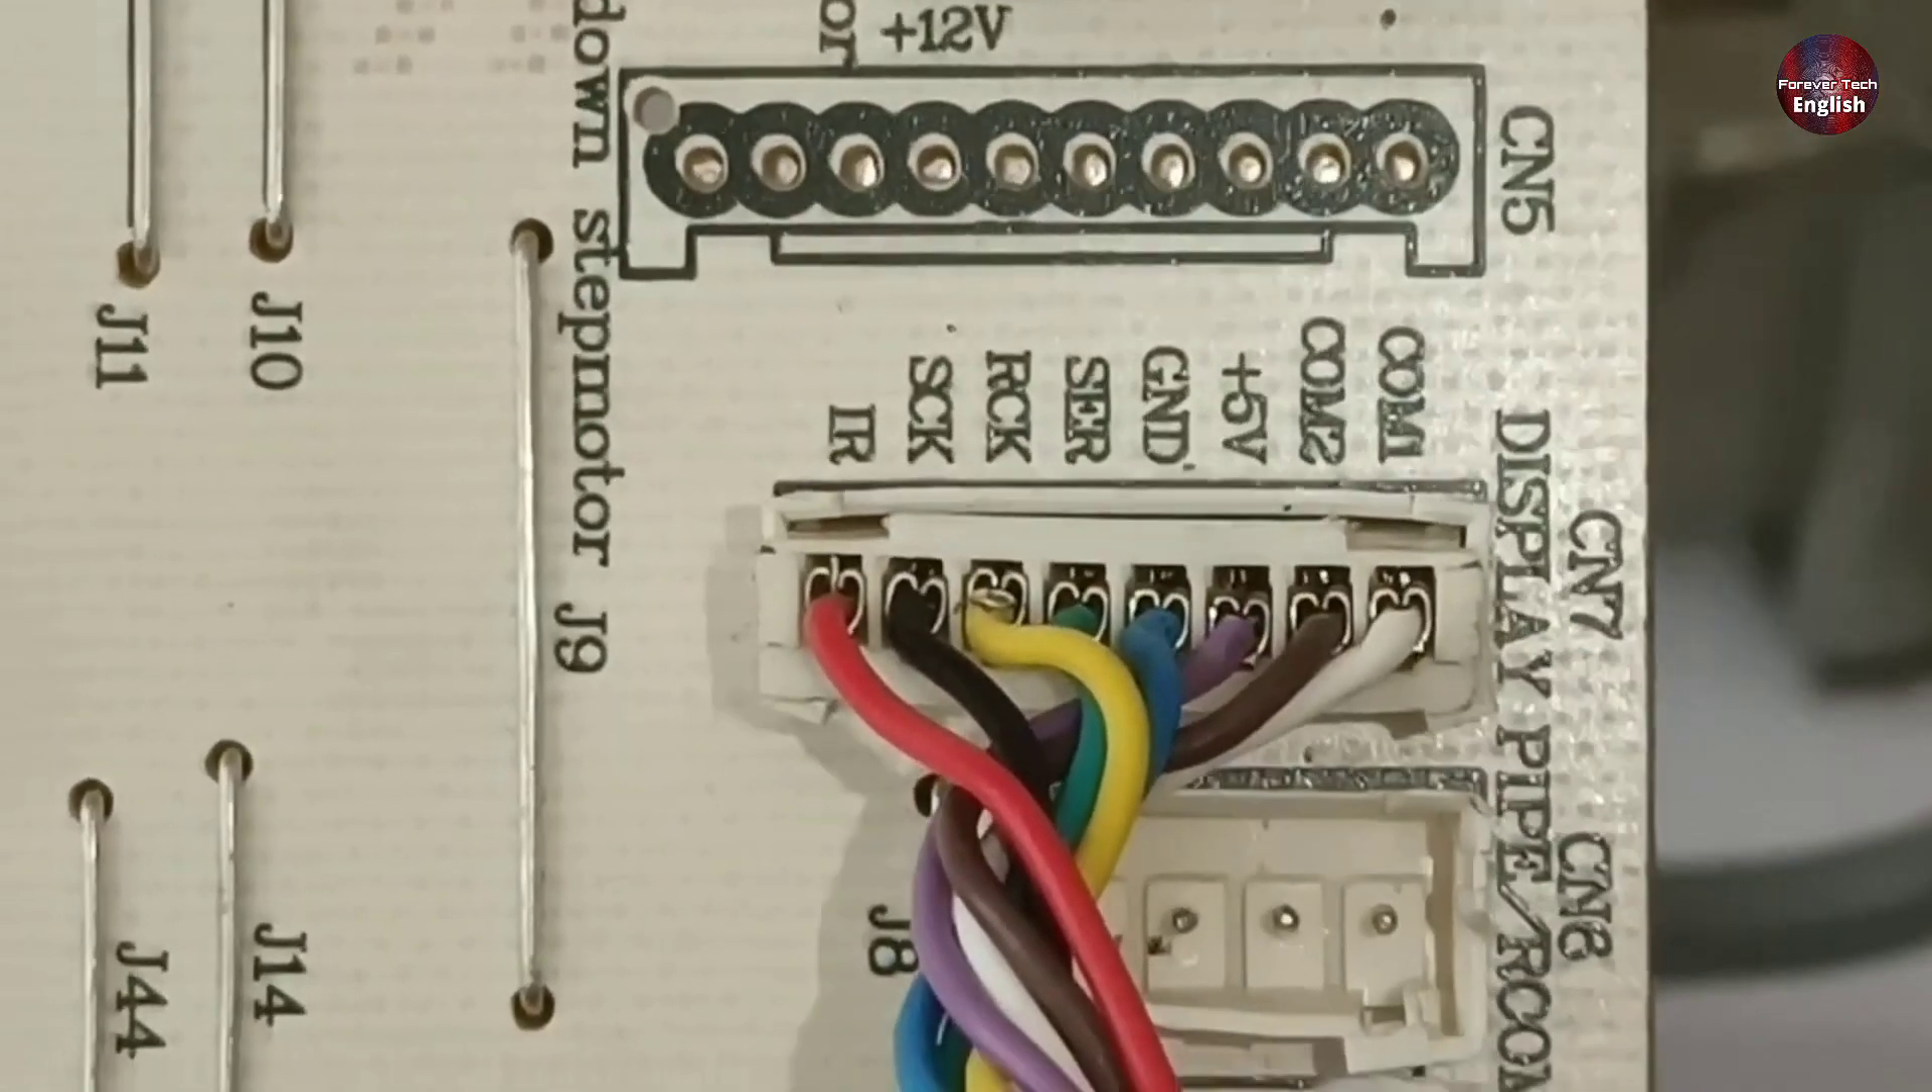Now the red wire is attached with the IR and the white wire with the COM.